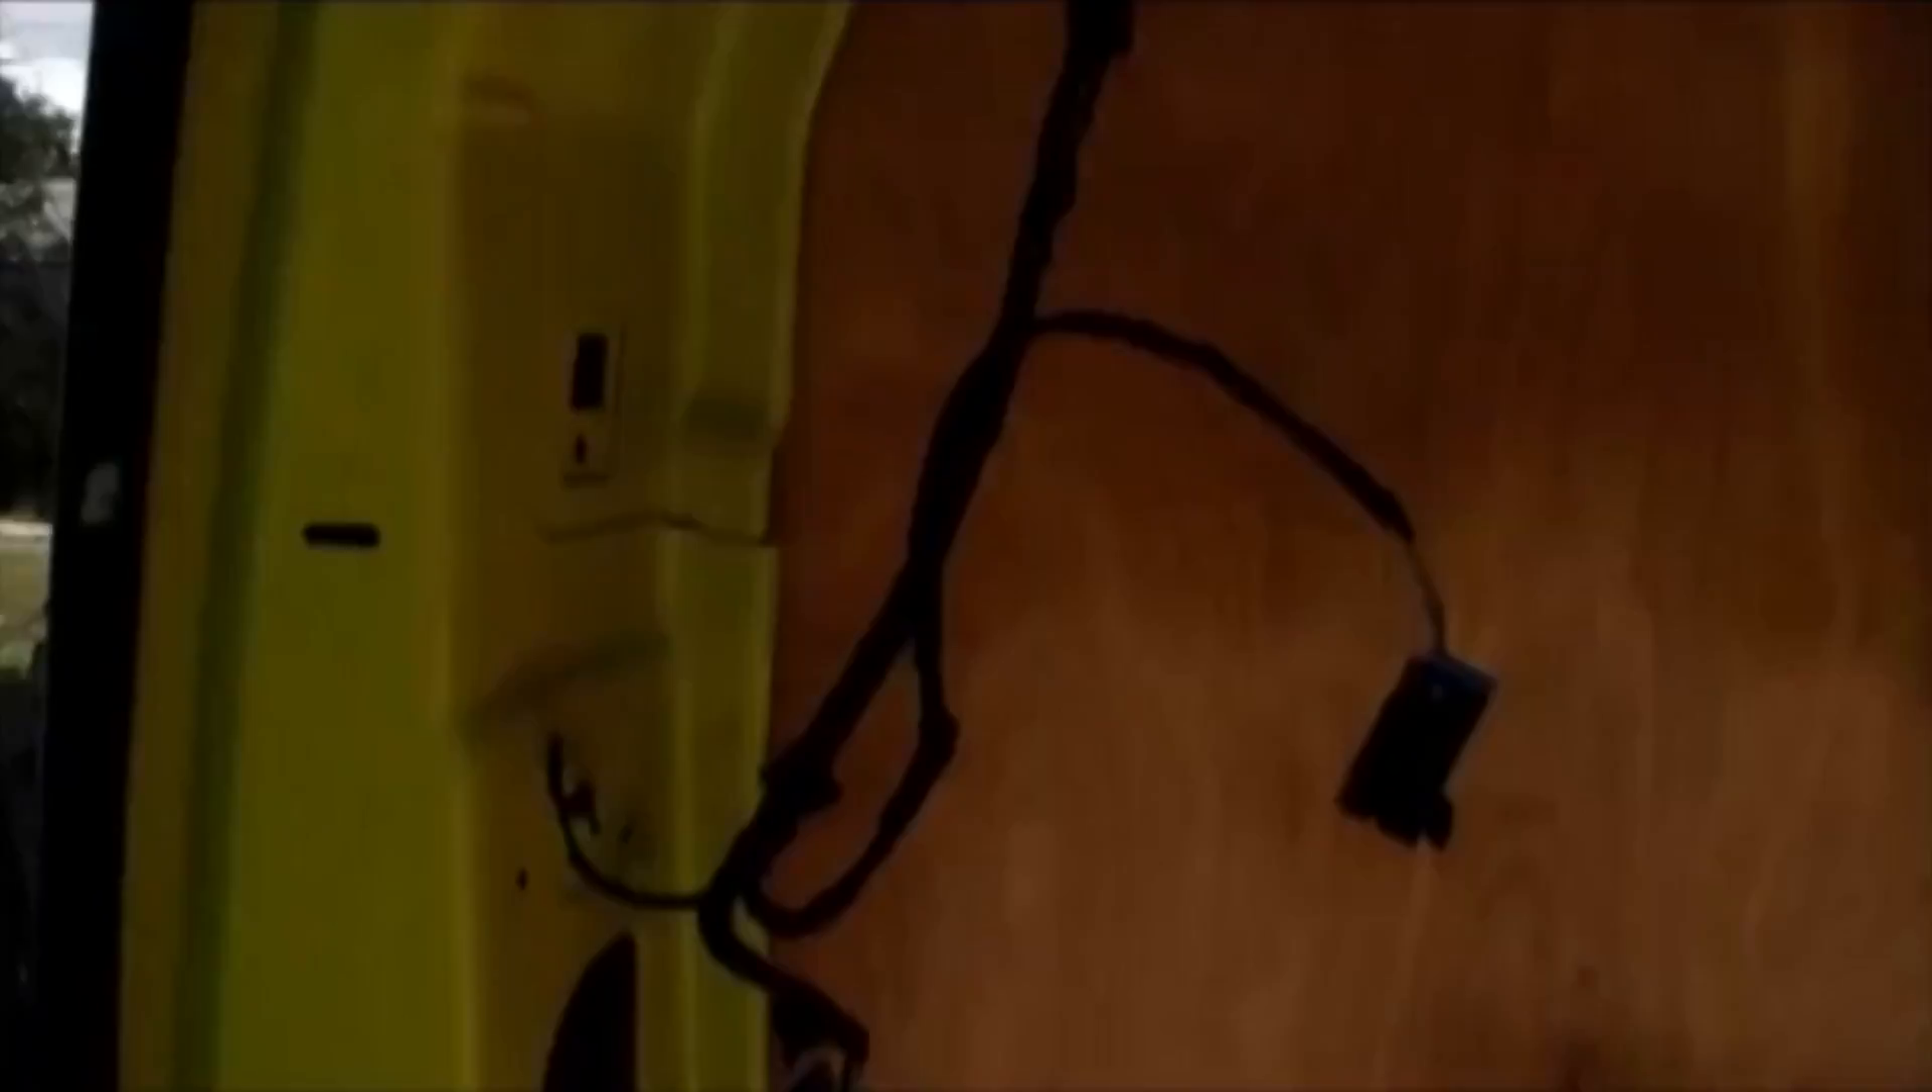We got that last little bit of wiring to tidy up so I've got screw in cable ties and that's what I'll finish it off with.